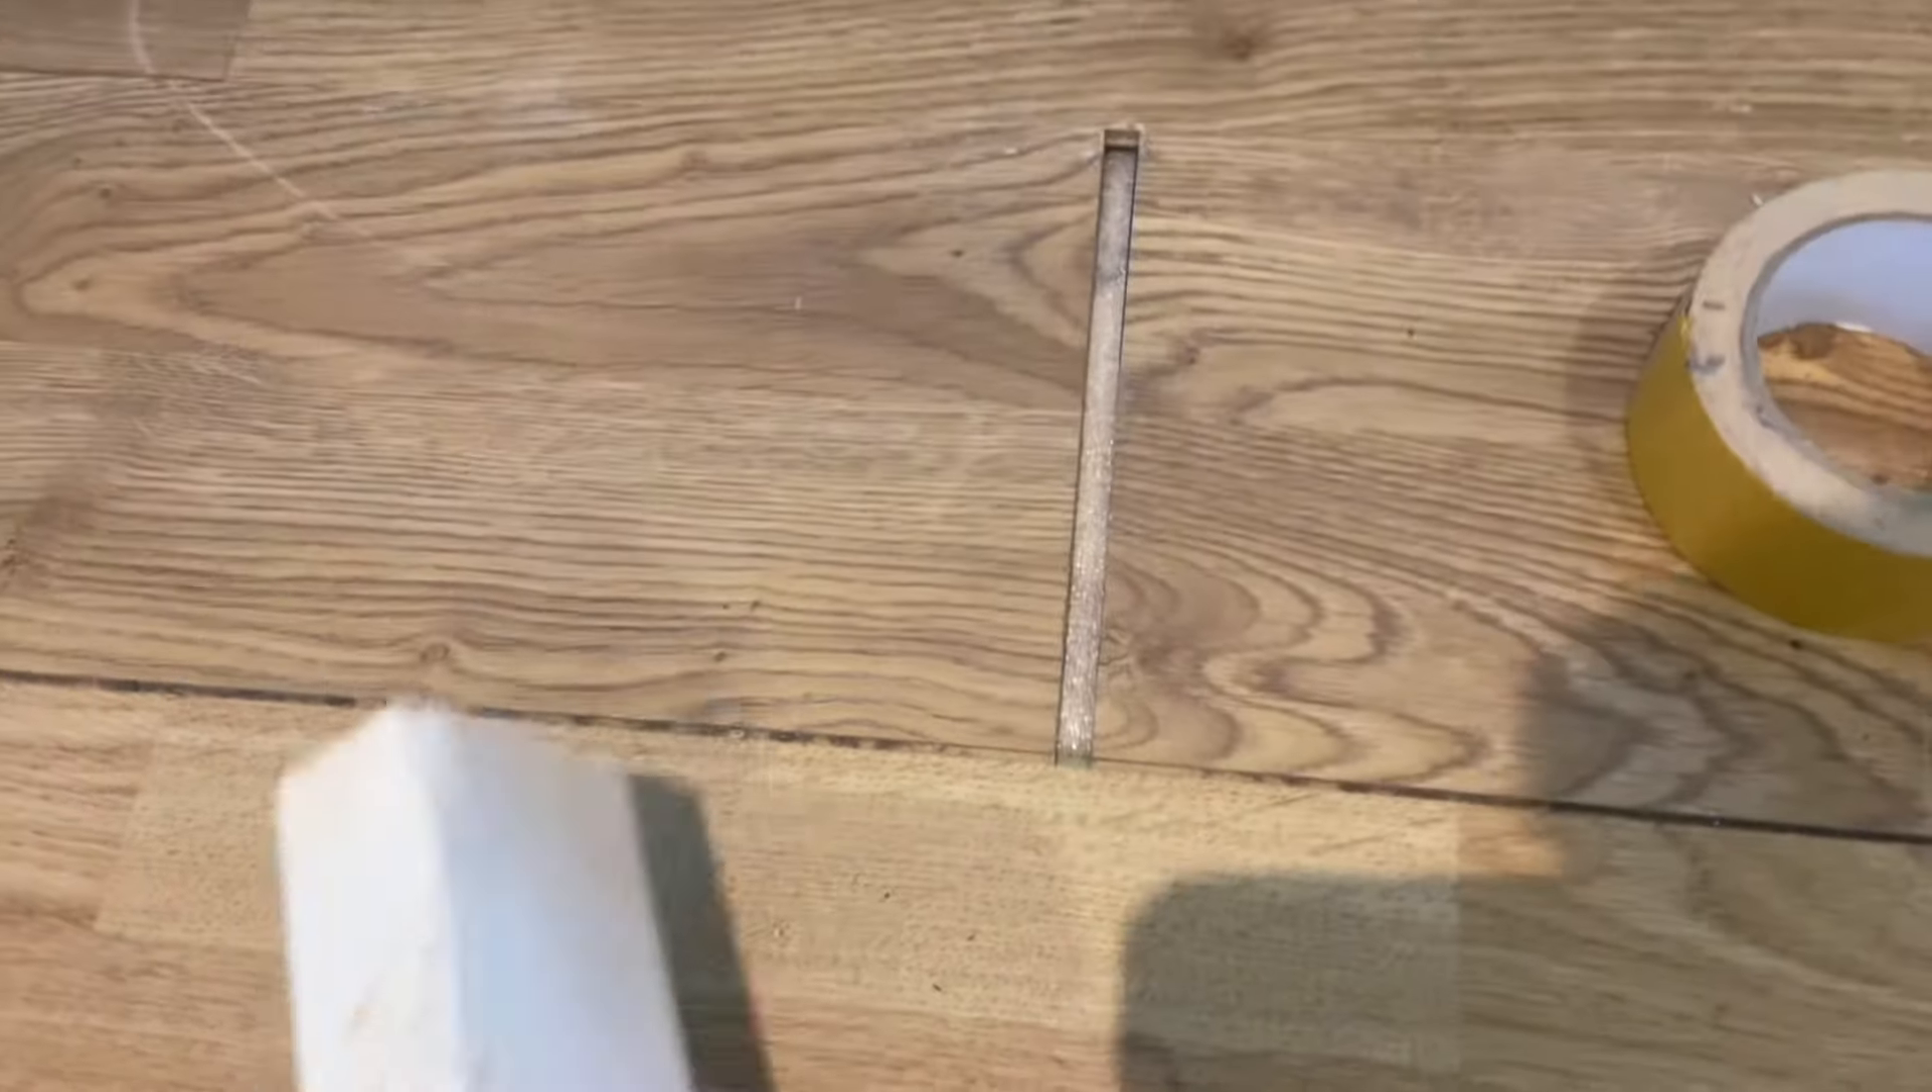We've got some floor in here which has got some pretty big gaps in at the minute.